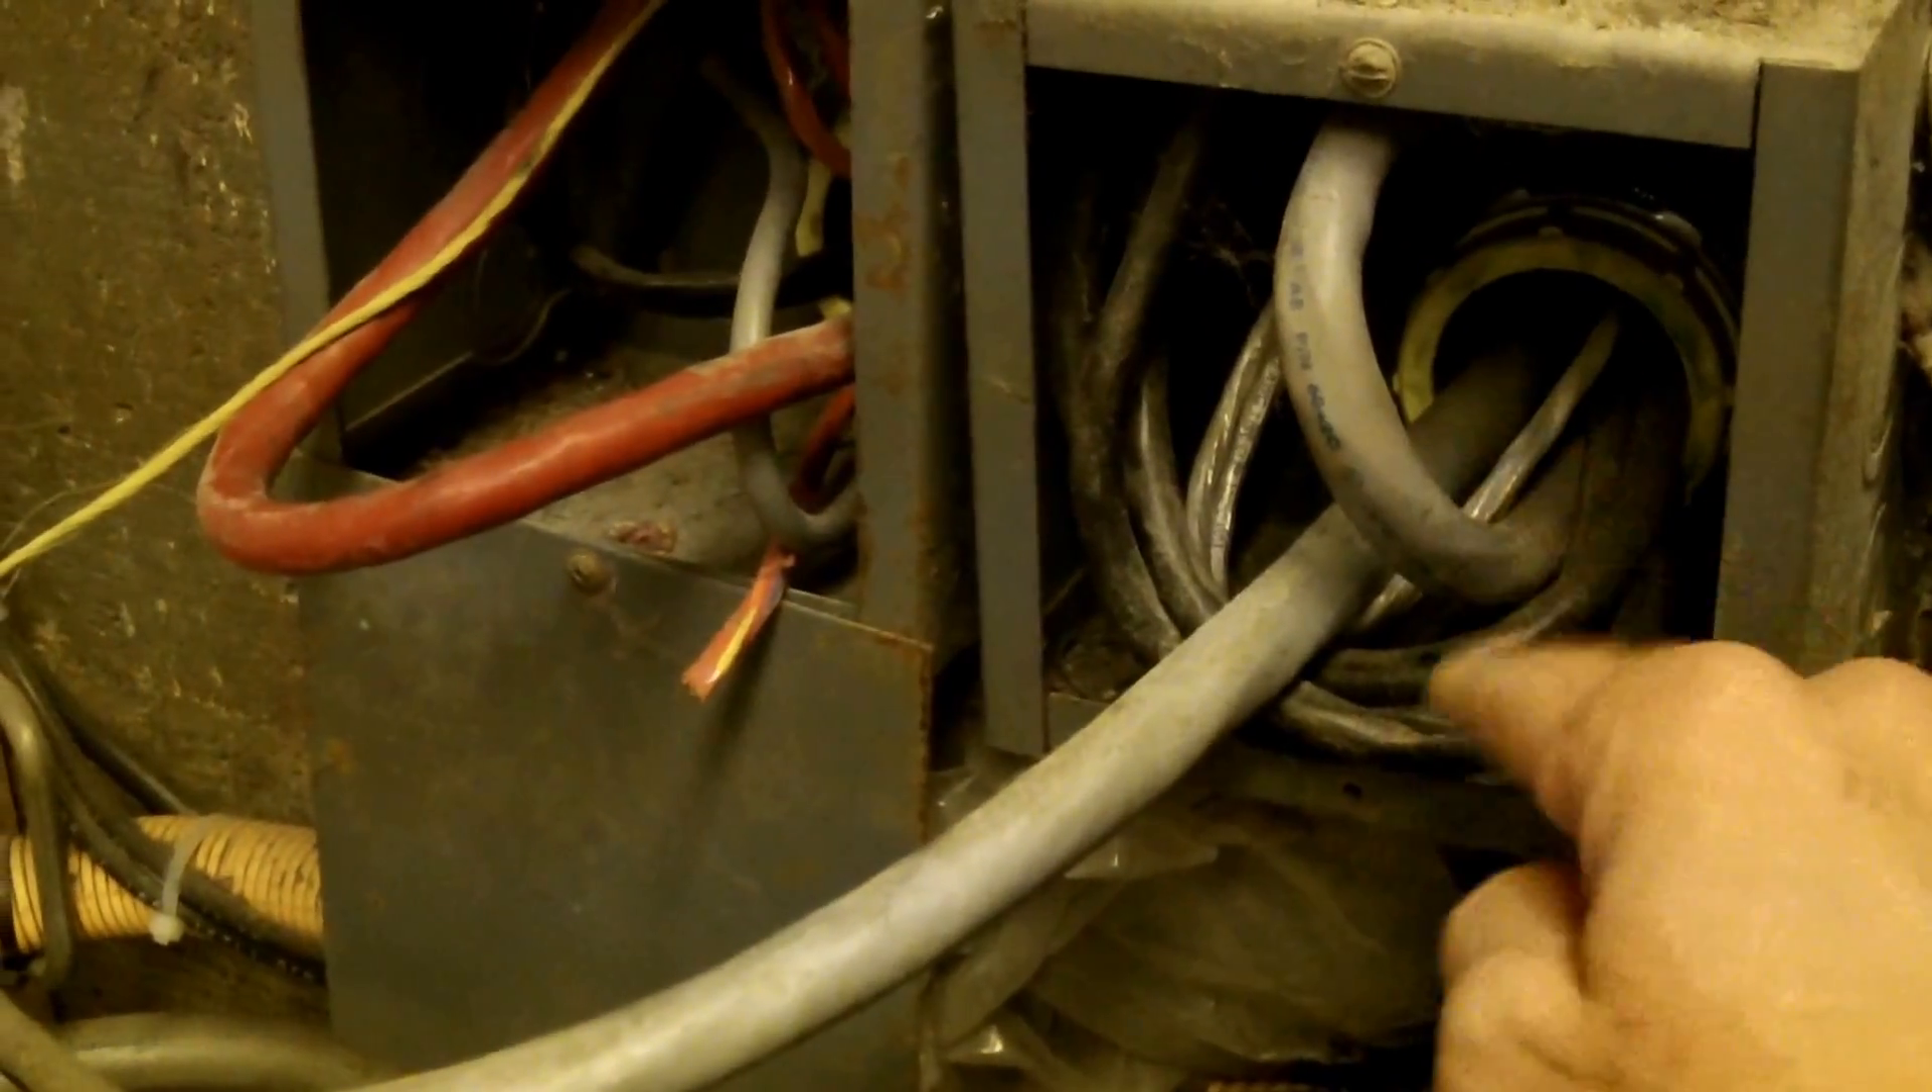They can't put a cover on this box because these cables come out too far.